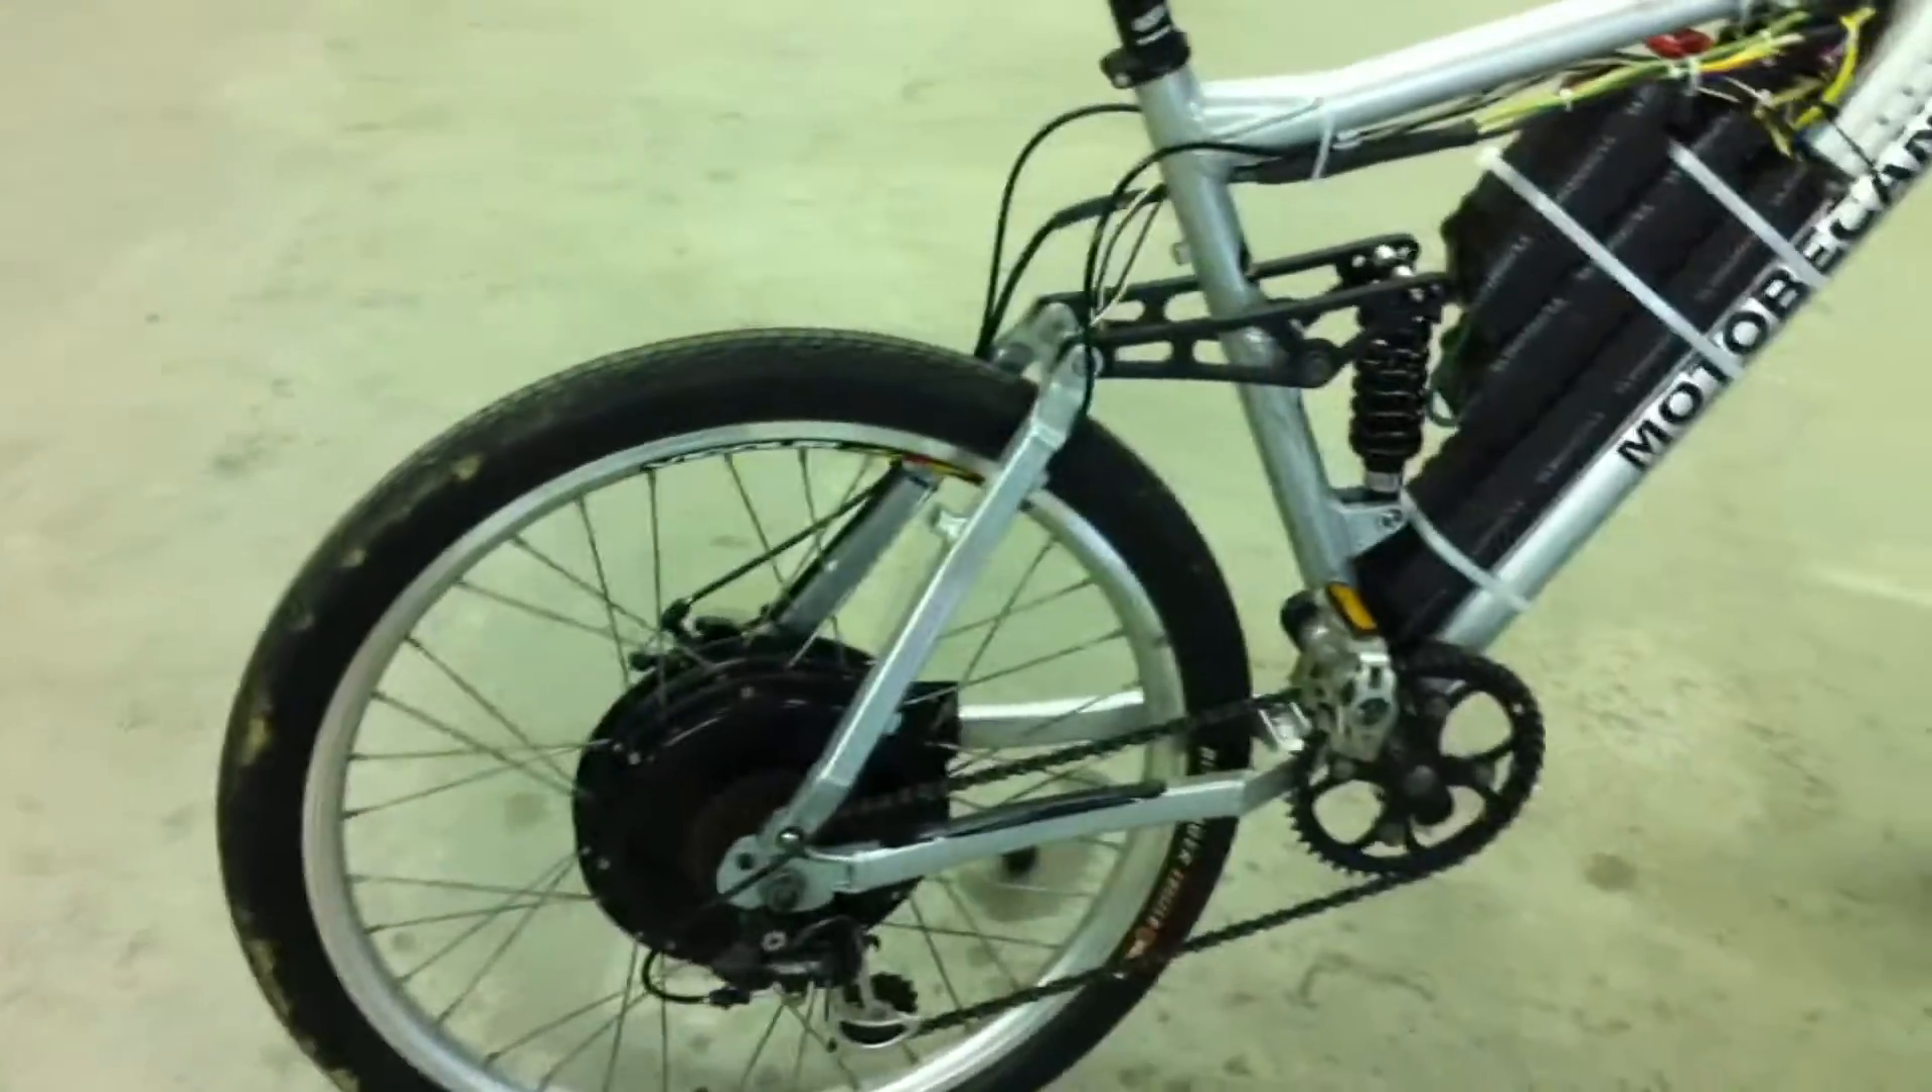I used the heavy -duty velcro to mount the battery packs in and I secured them with some of these large zip ties.